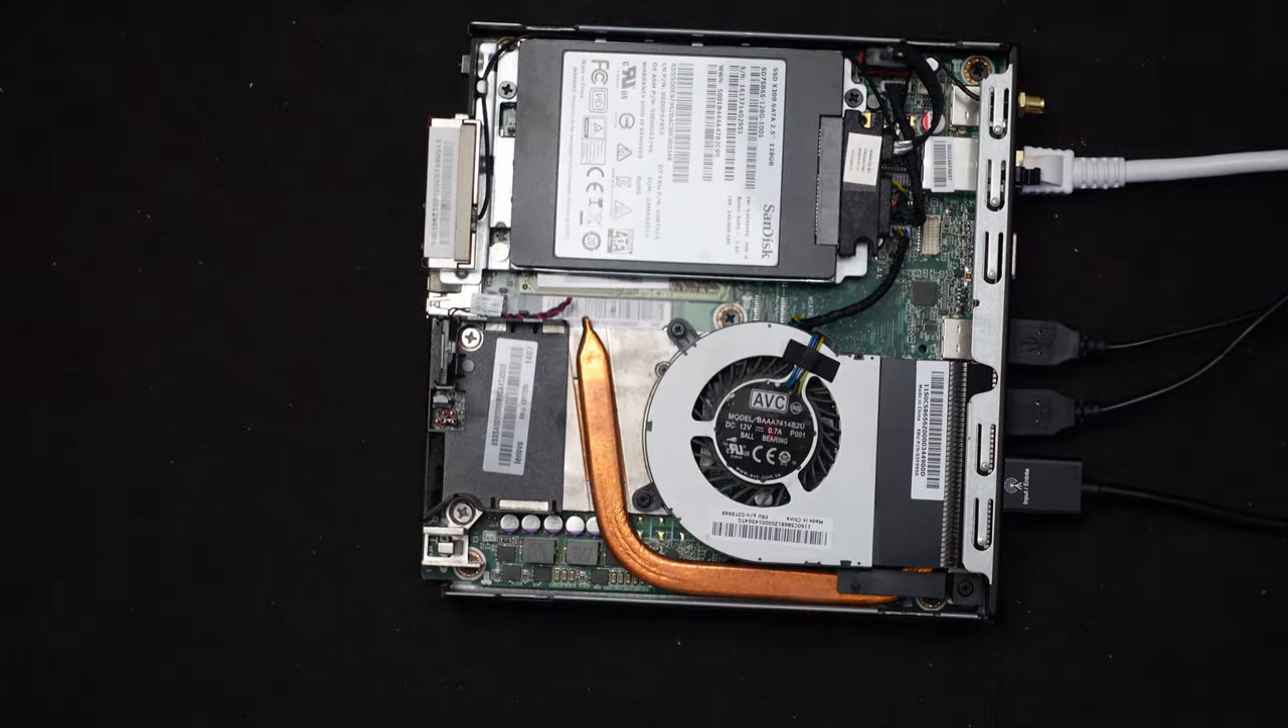And there it is. The cover is off.